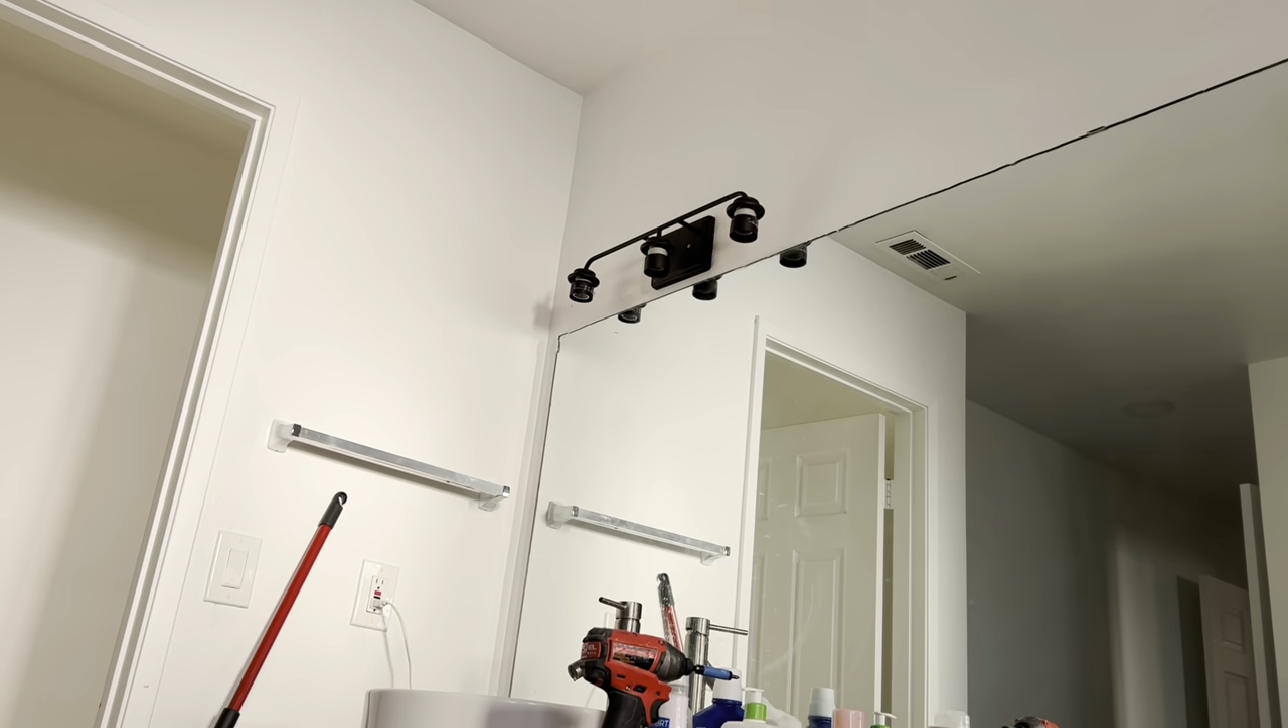So there's one light that we have. We just got to put in the light bulbs.